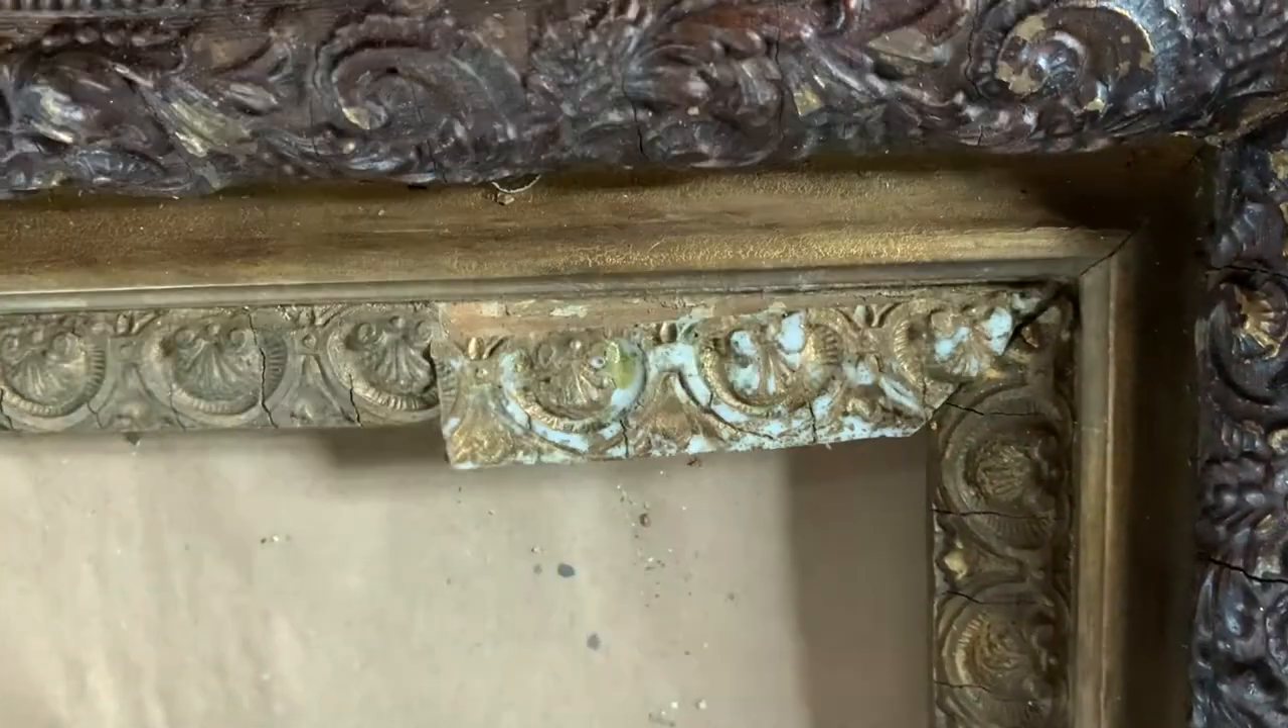You also see the overhang here which I'll sand down.